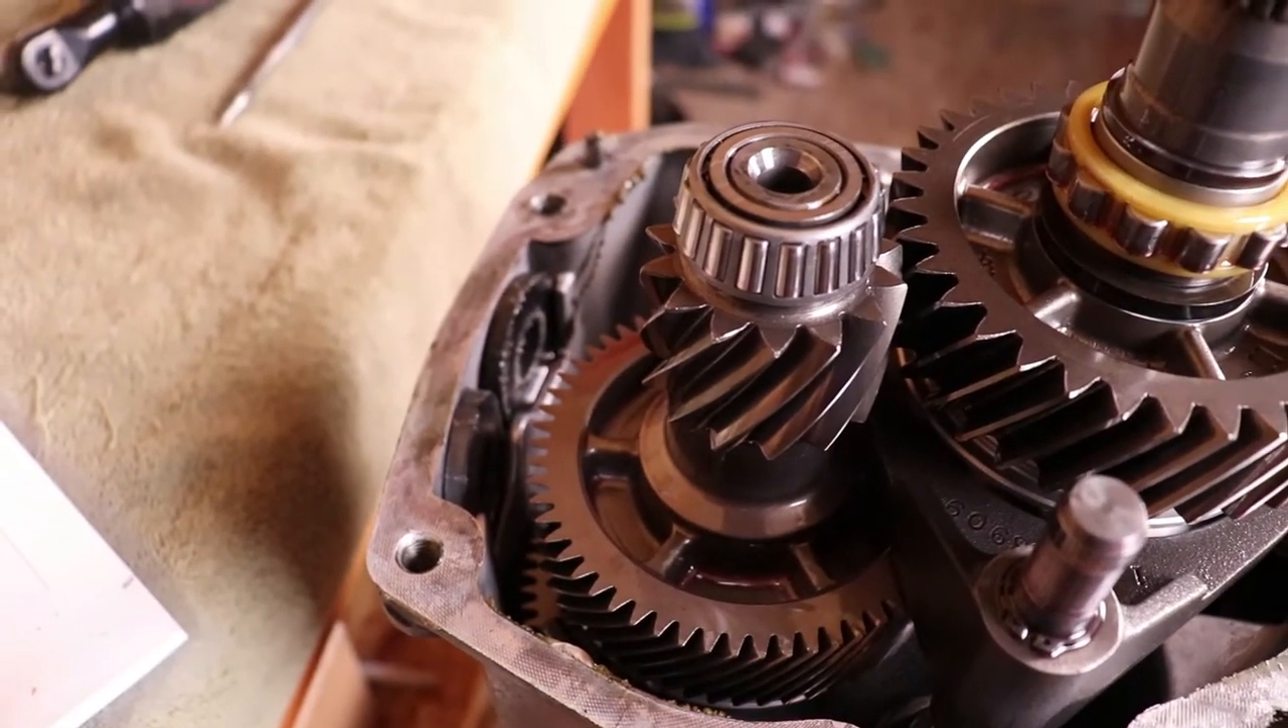So this is what things look like right after removing the housing.